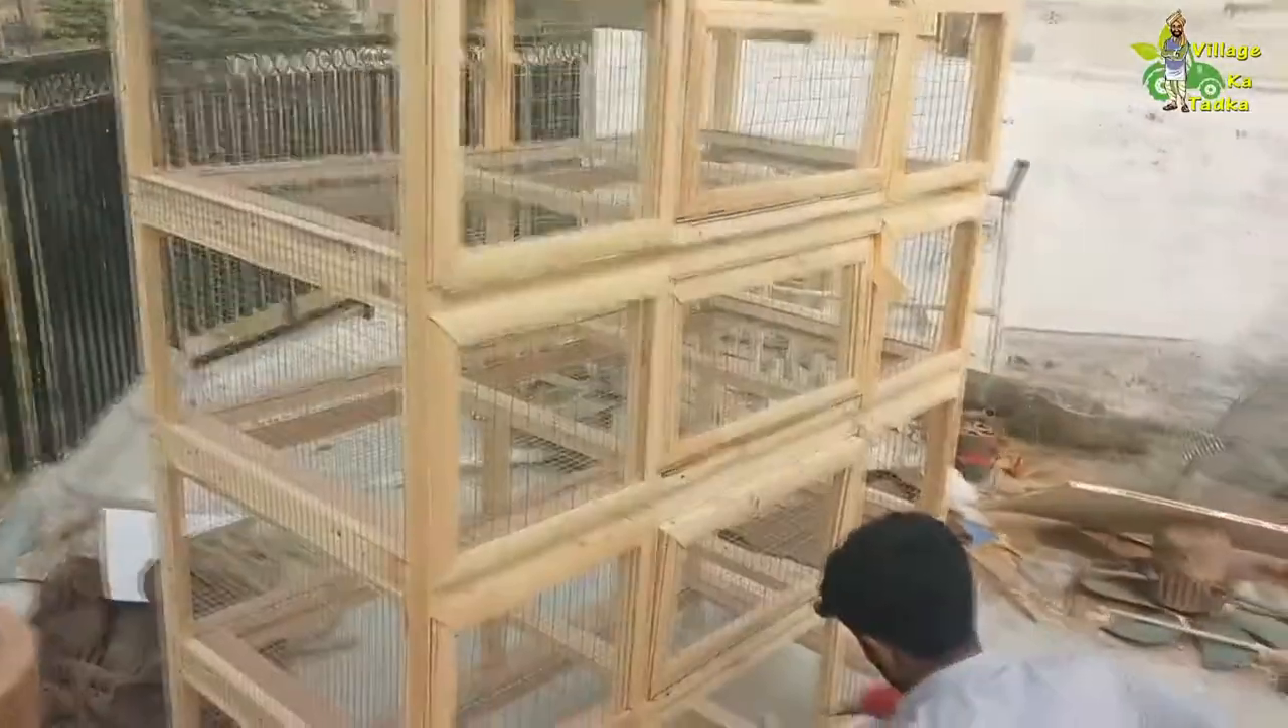باقی جالی لگی ہے ساری آج اب یہ دیکھ لیں پنجرہ ہمارا تقریباً ریڈی ہو گیا۔